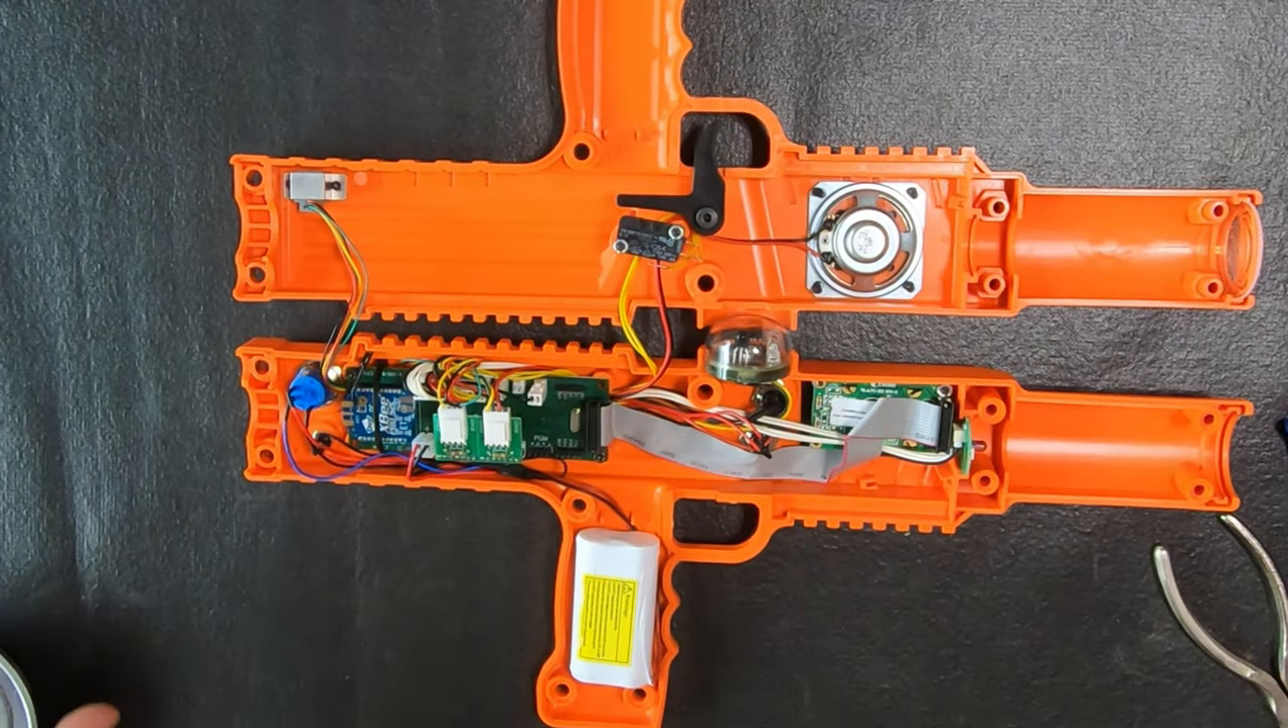Now, I've got all my components installed.